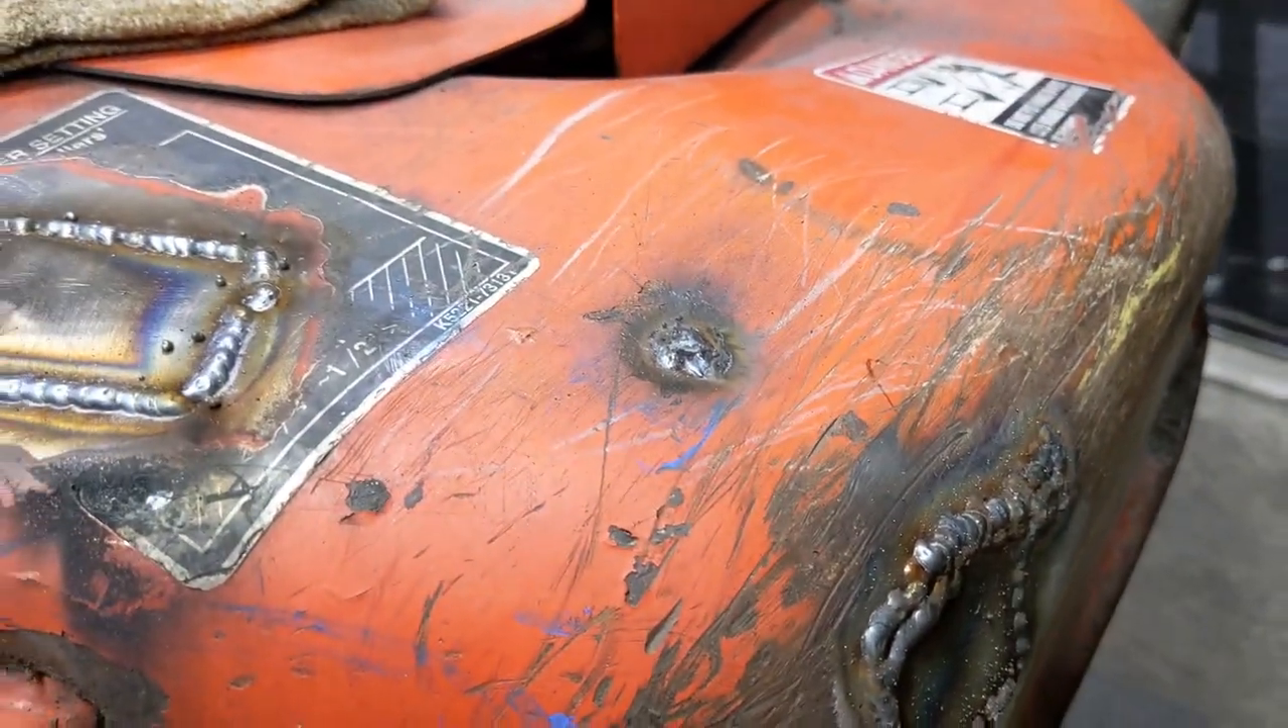So I now have all my smaller patches welded, including some of the smaller tack welds that I had to do.